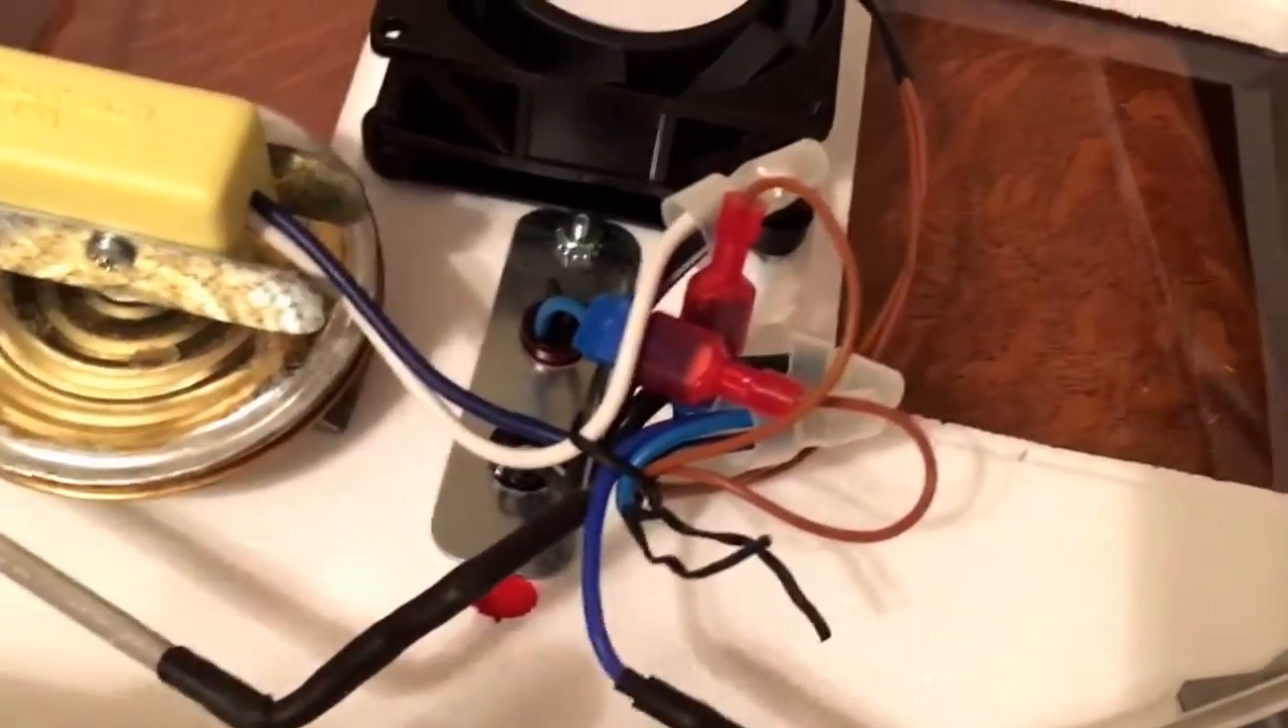Okie doke so I got the quick connects on and I got the cords plugged into them.